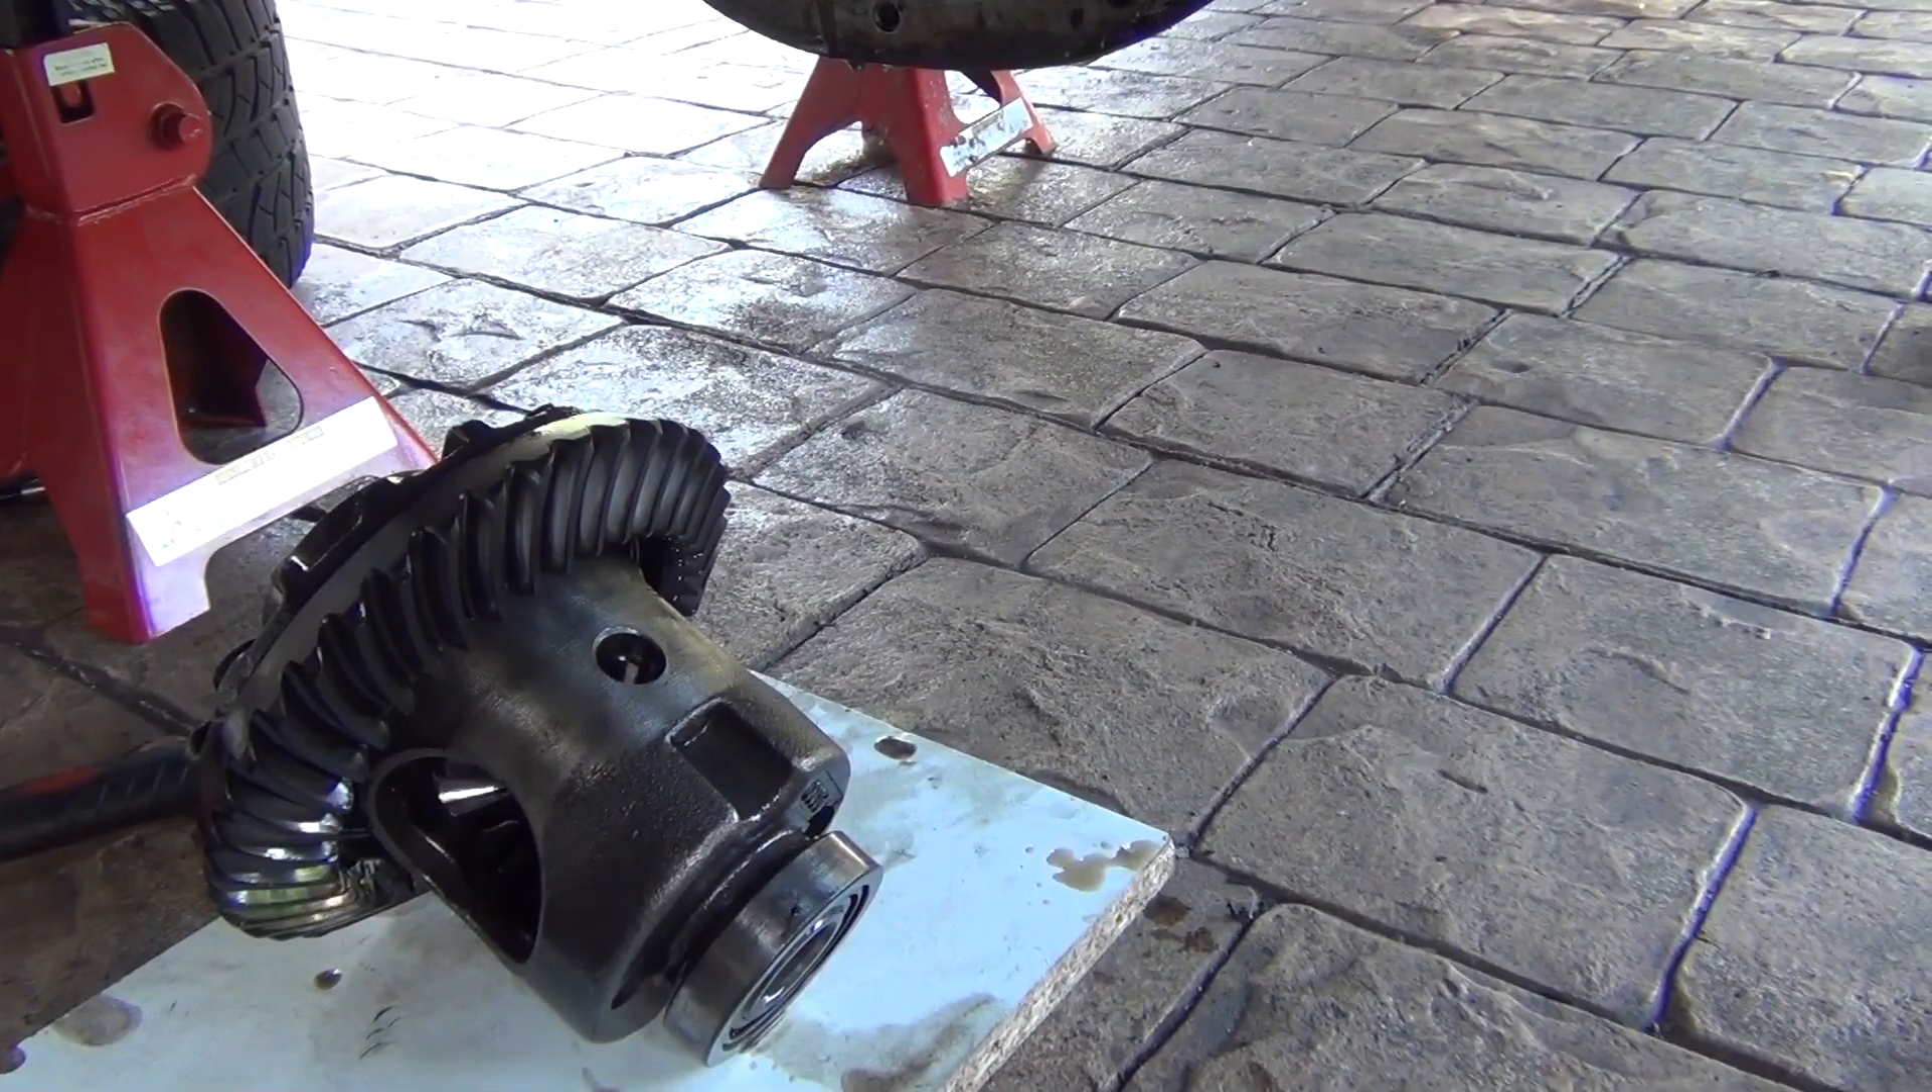So here we have the carrier taken out.